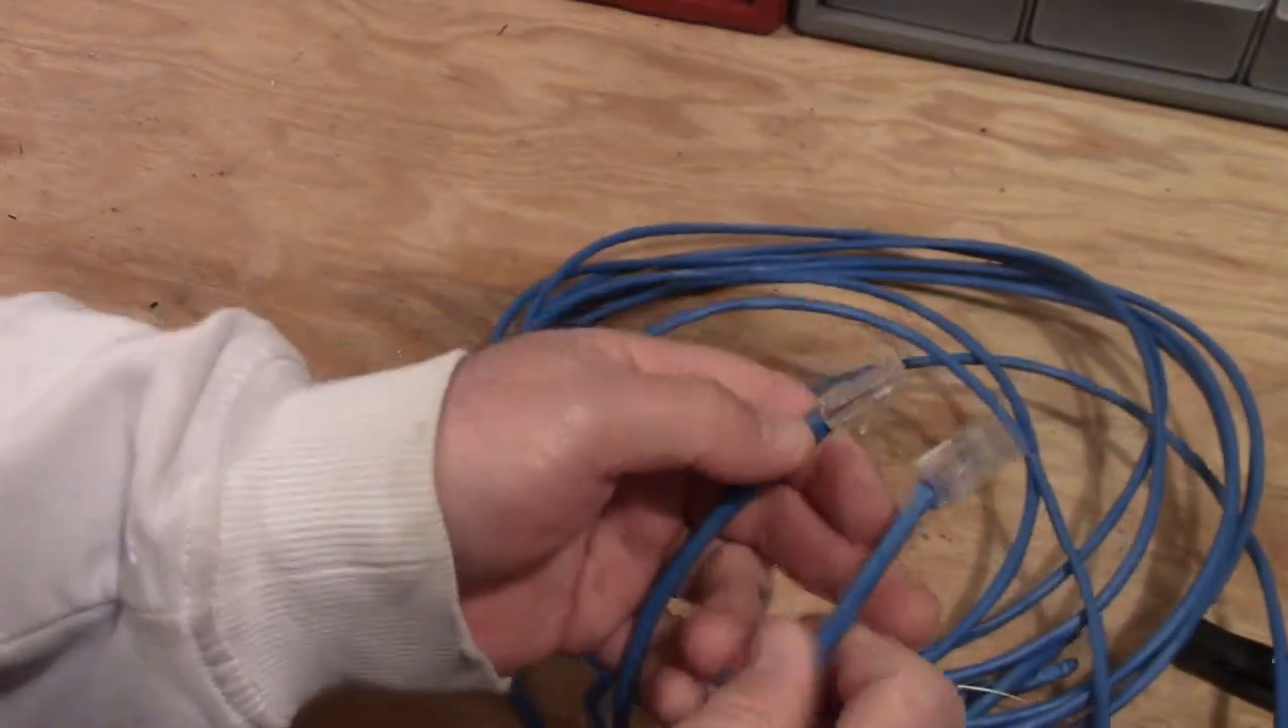So I got a piece of cable now, two RJ45s on it.